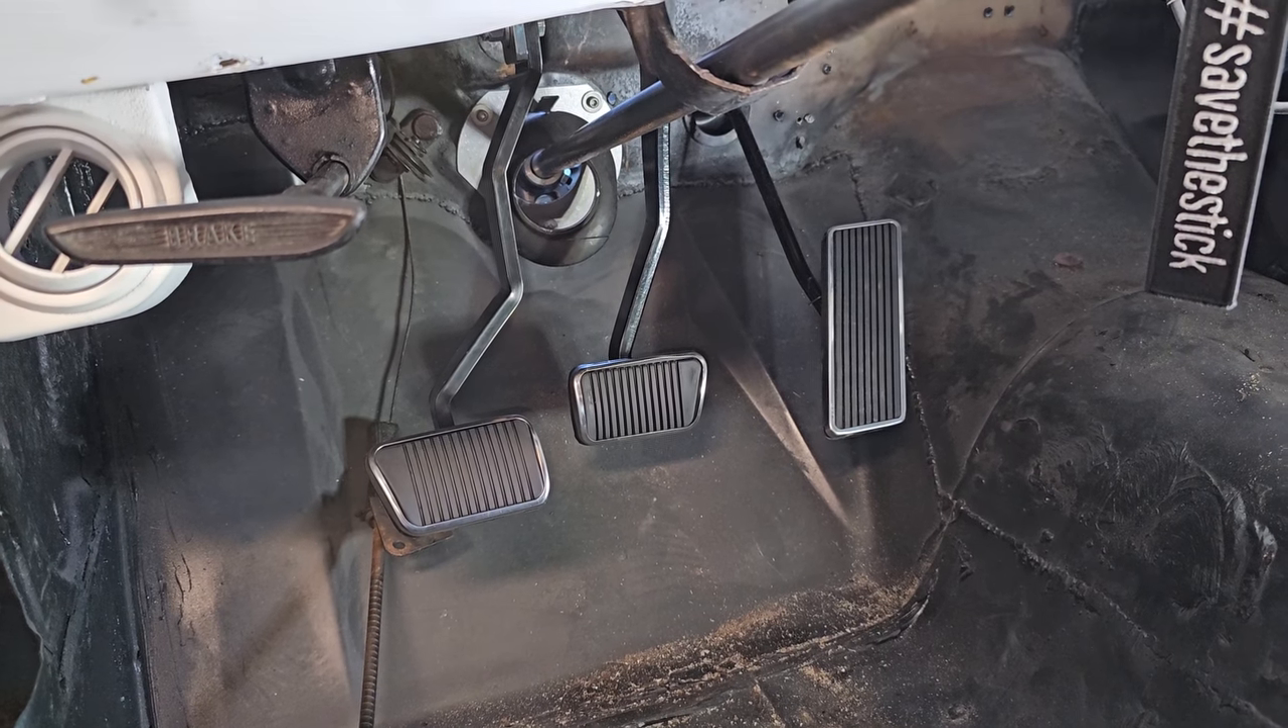We got the pedals in place.